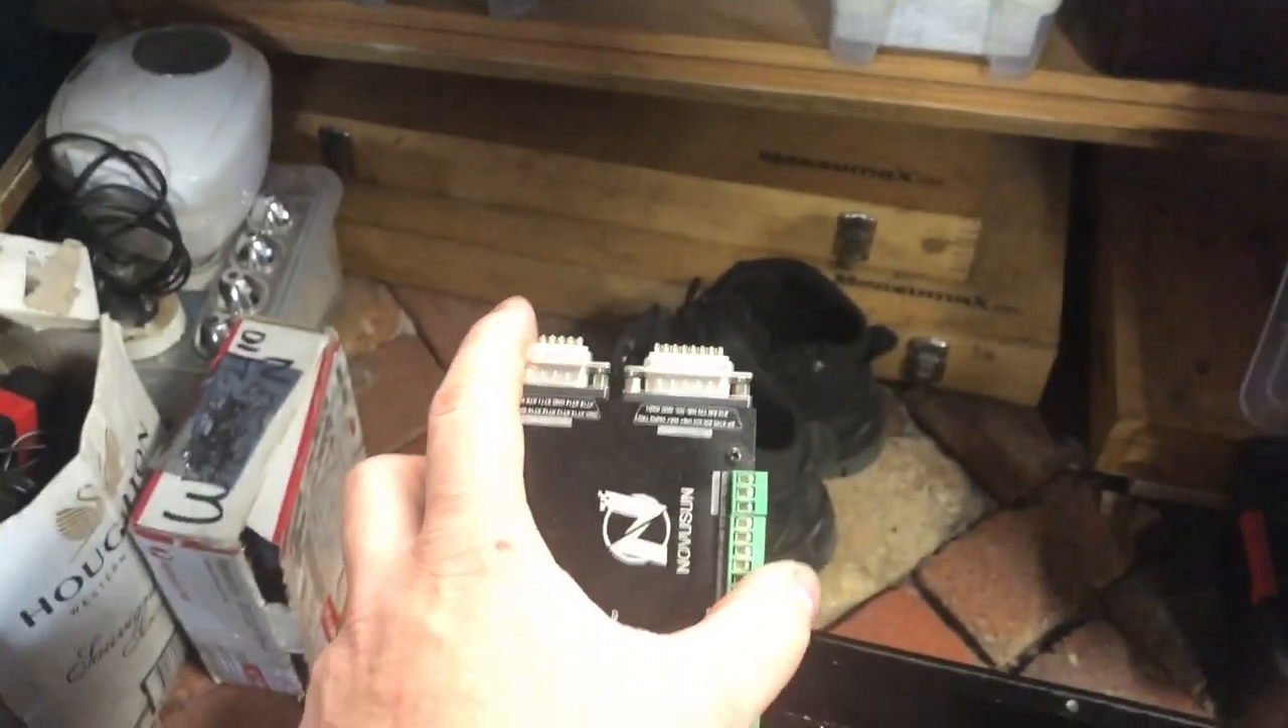This is our board. Our output ports are currently not wired up to anything.